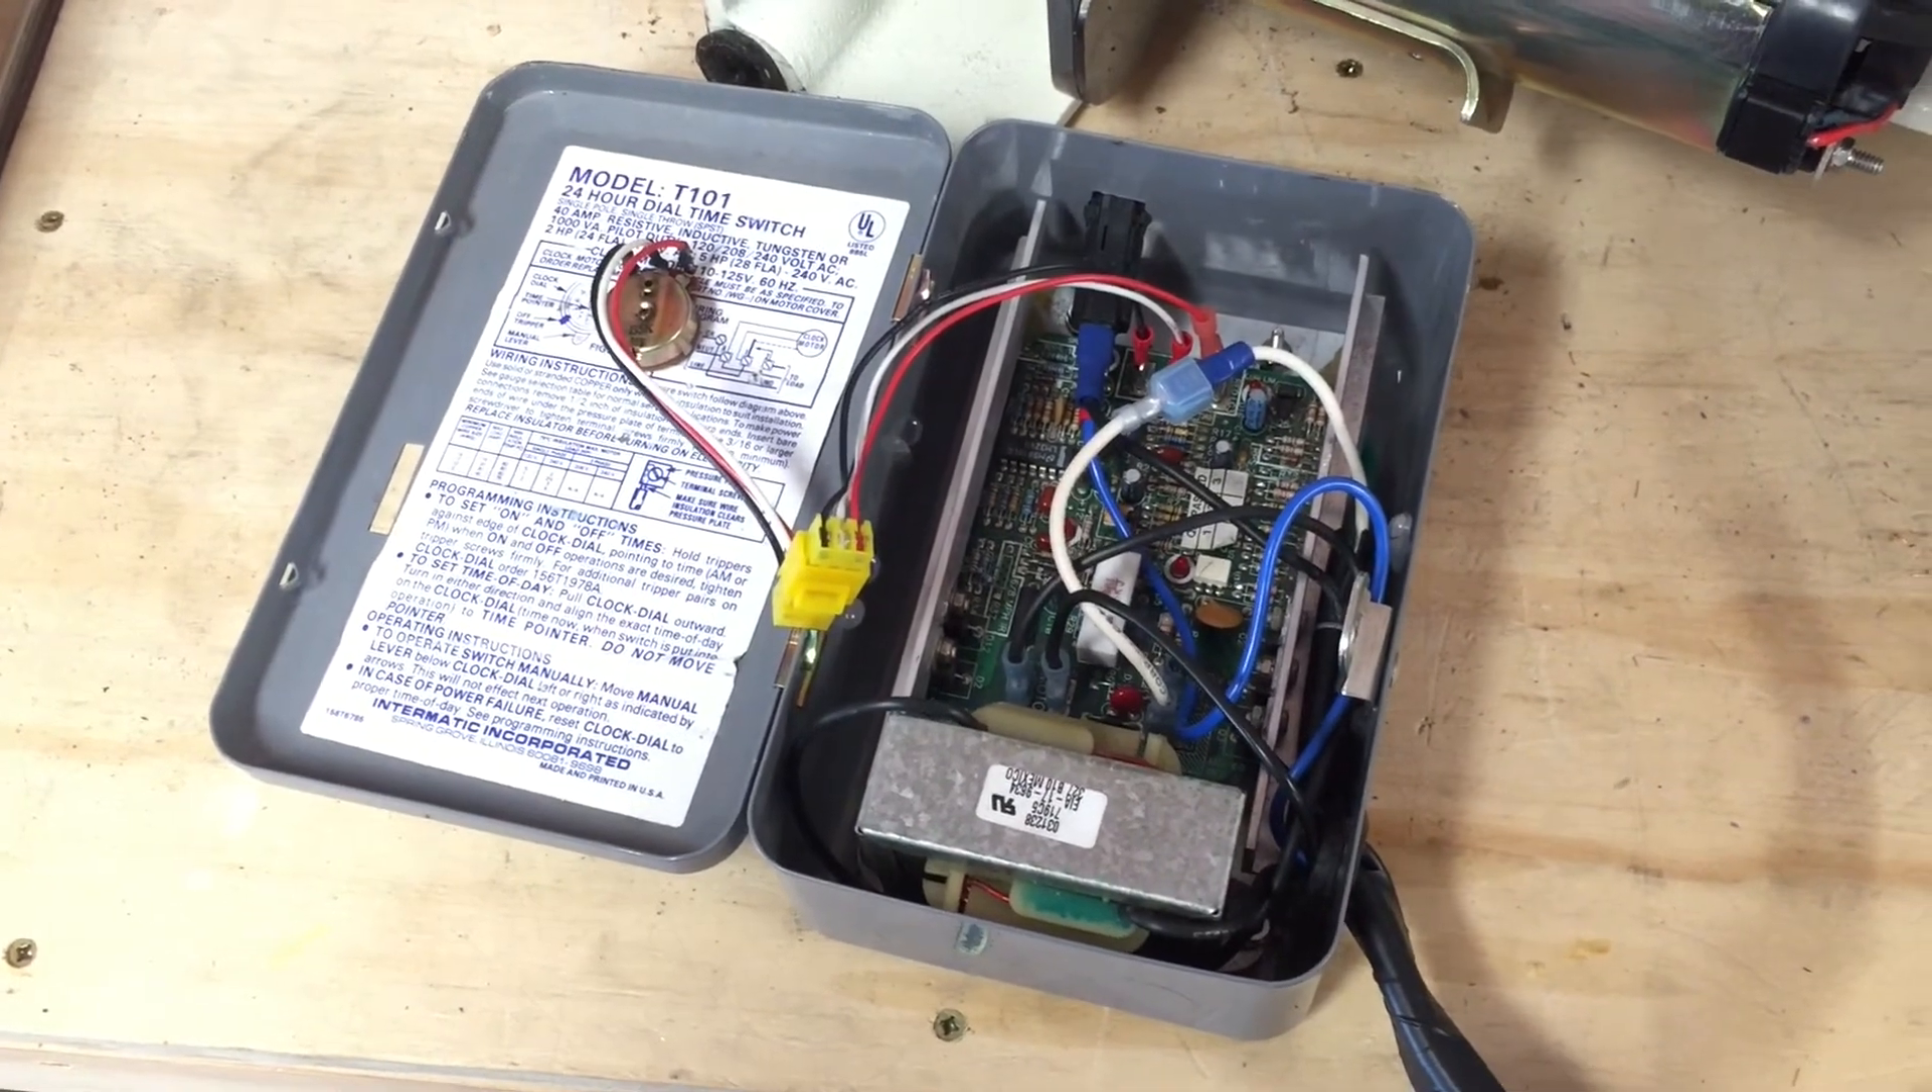Here's the control box. All the components are mounted in it, and it's wired up and ready to go.